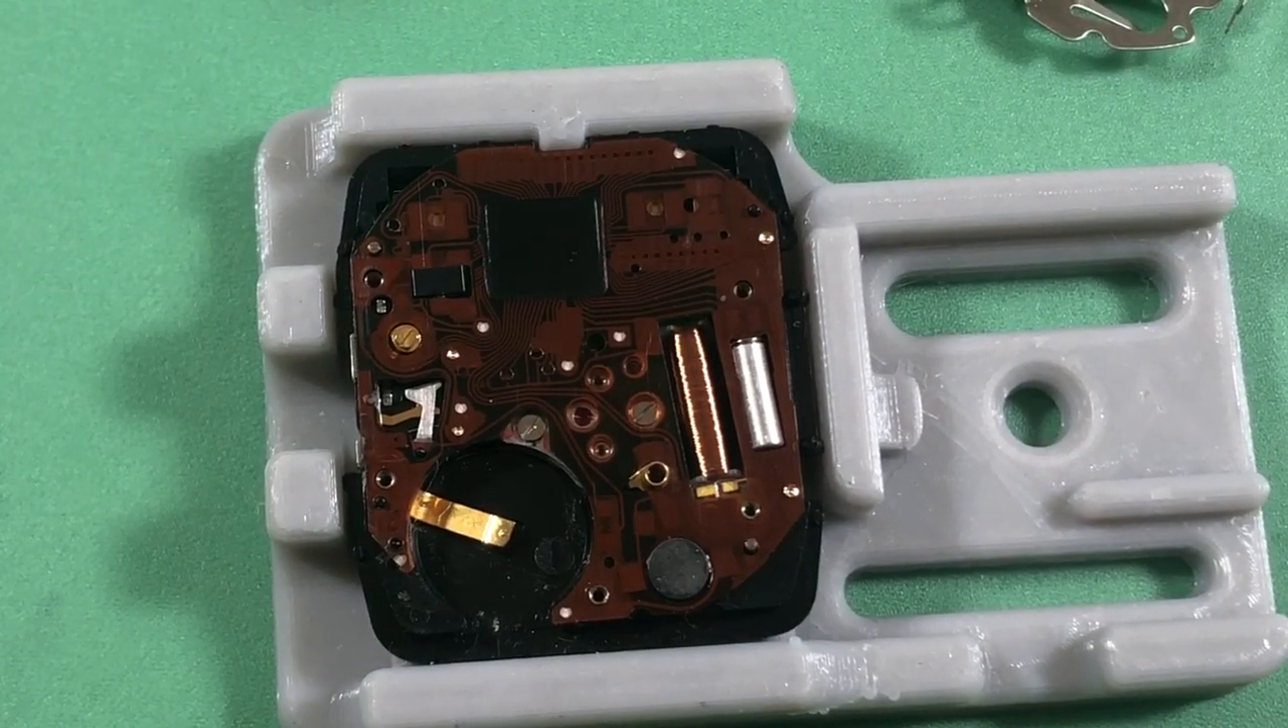Okay so we've got the back off you can see the circuit there.